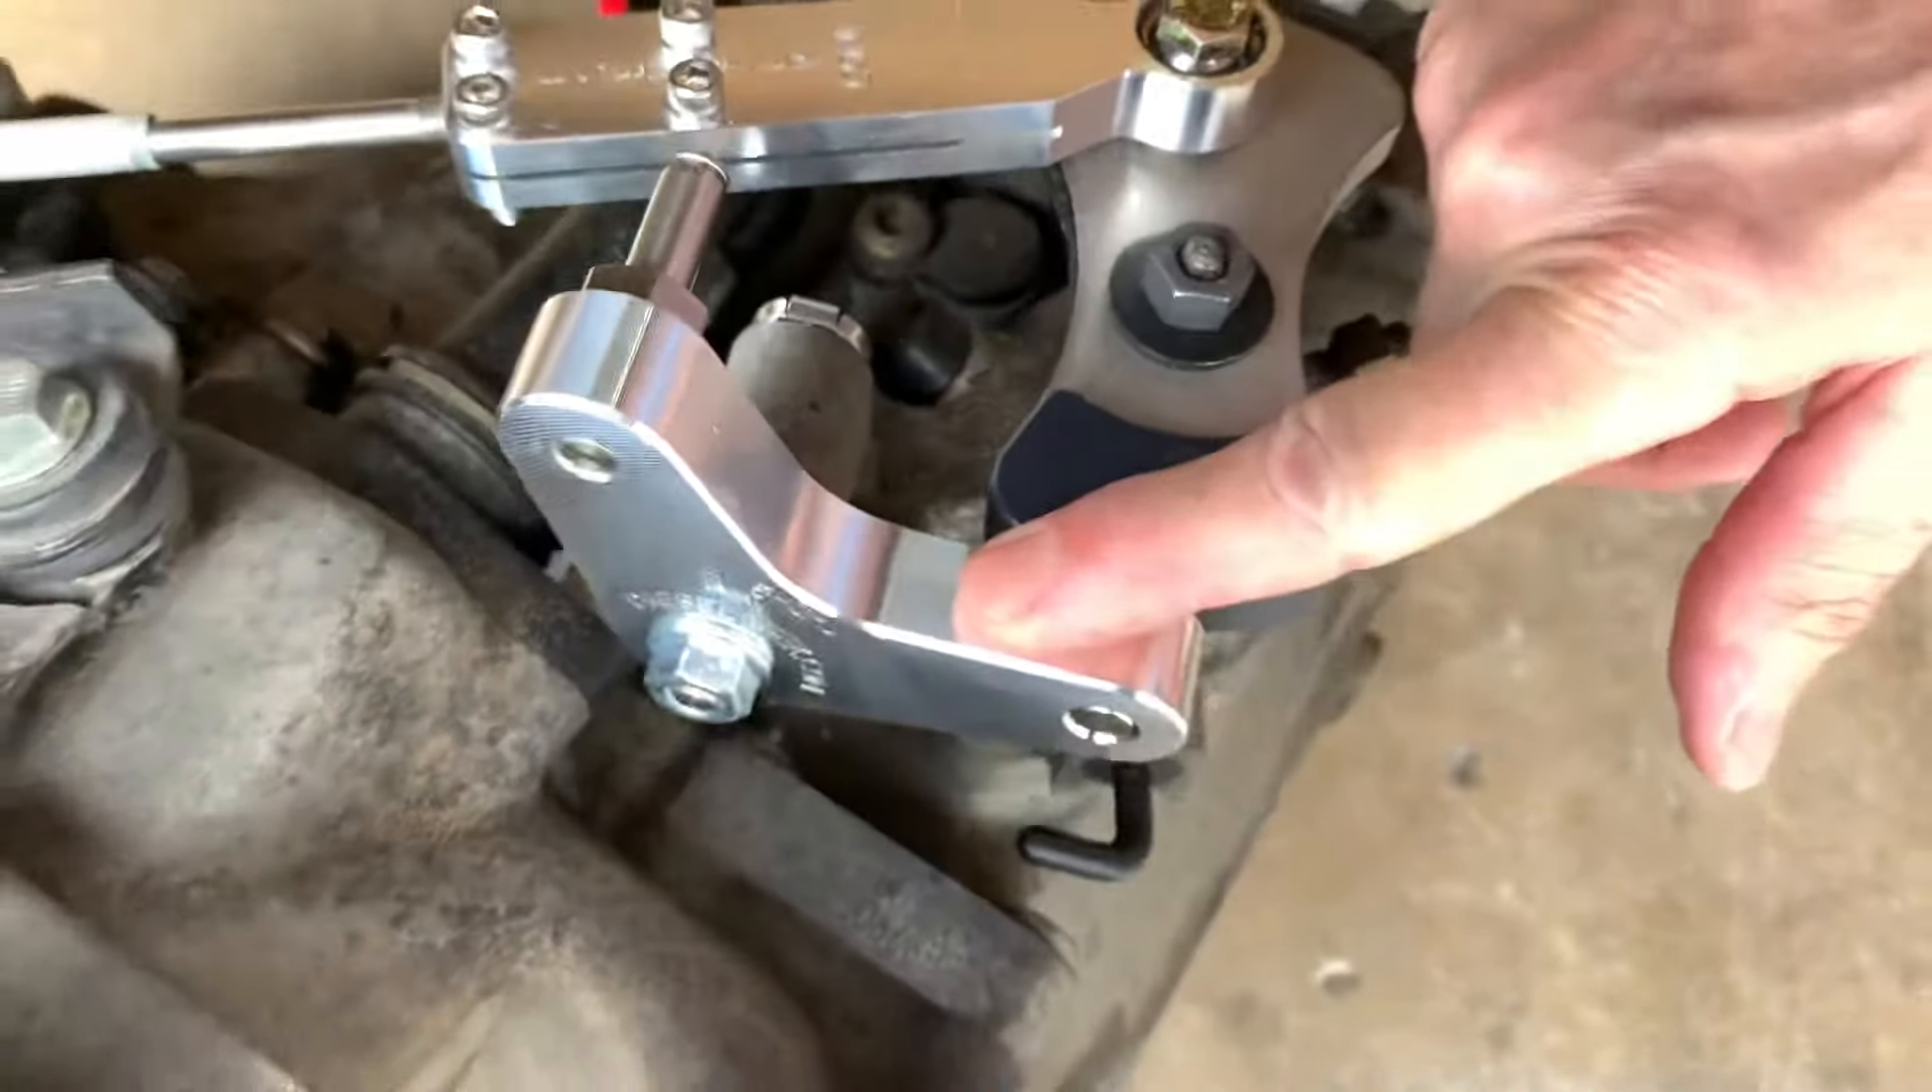So now the side to side bracket is installed.